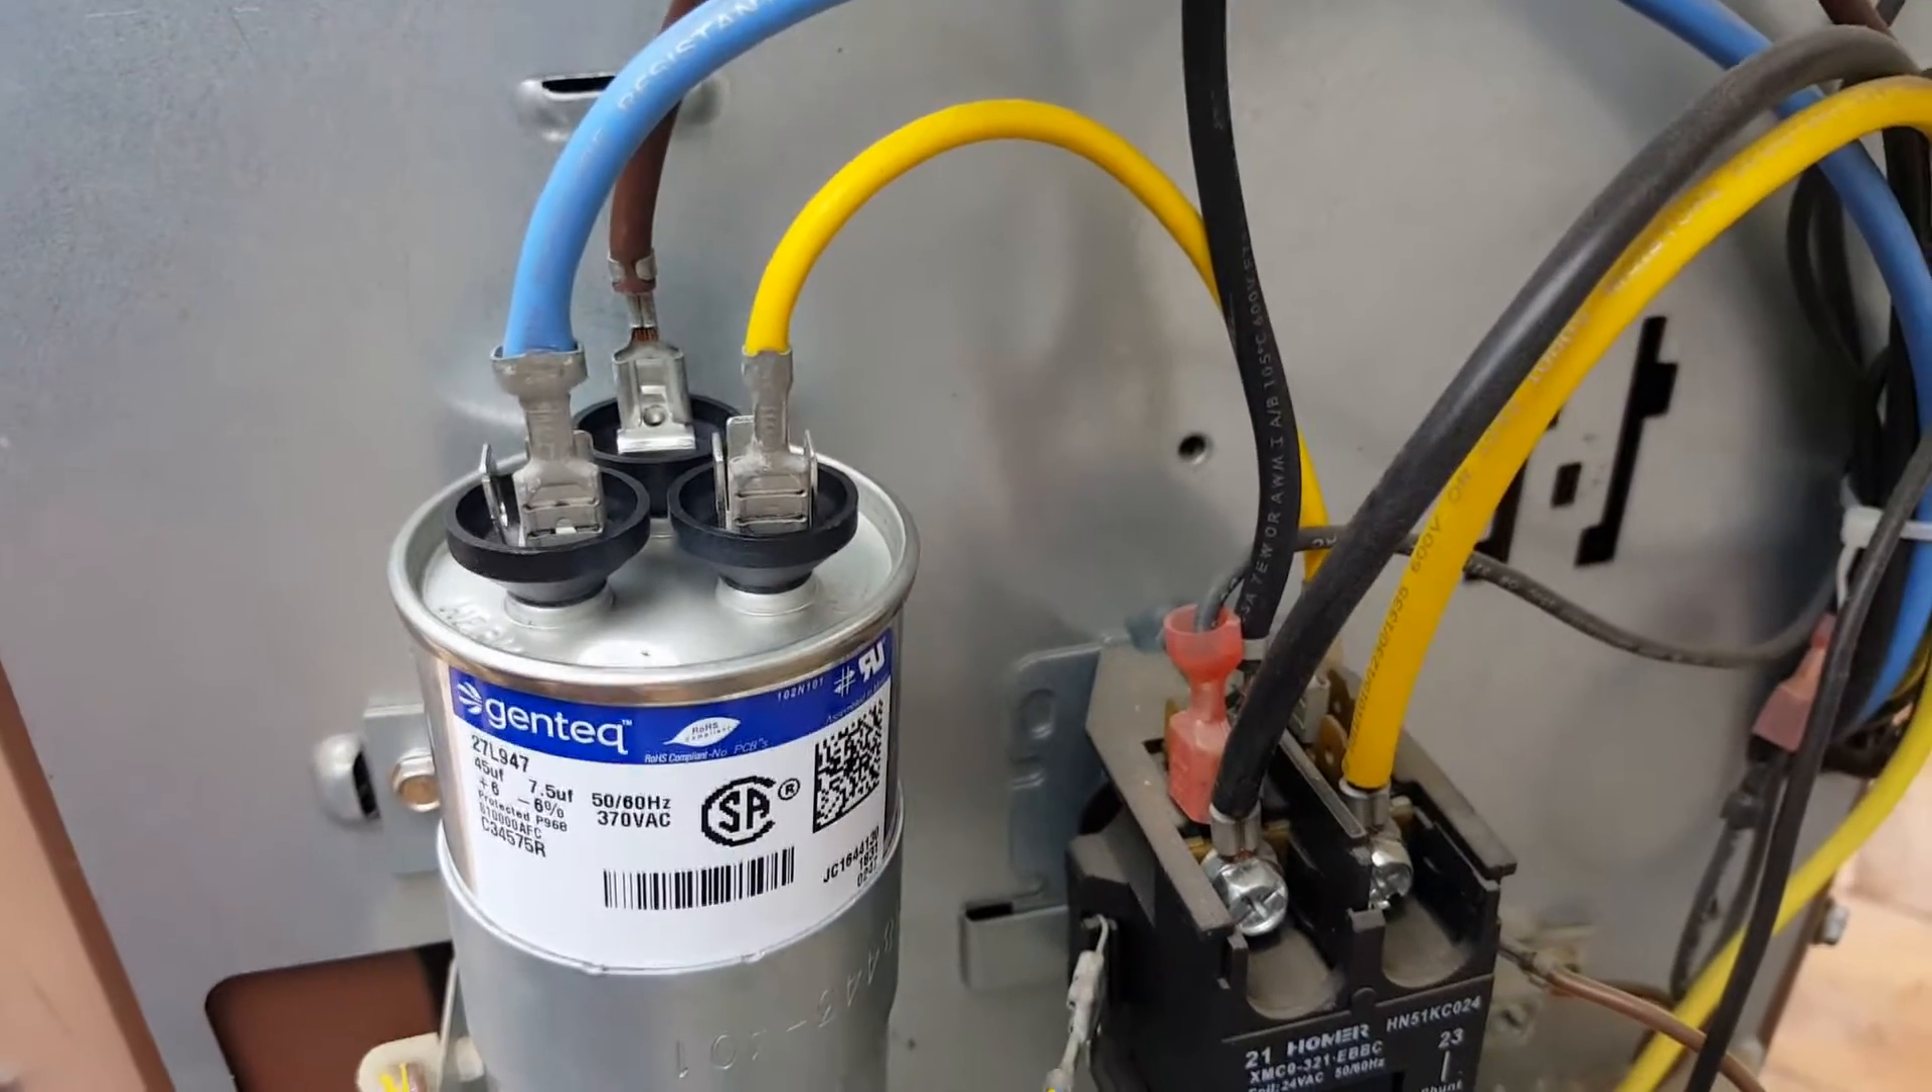Alright, I've got the wires connected.